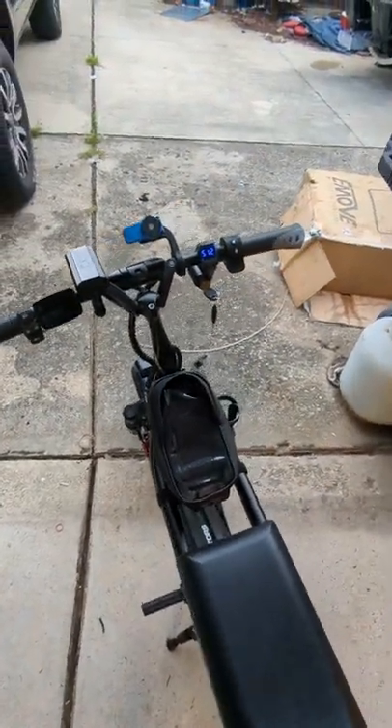So here we are done. Everything's all put back together, seats back on, all the stuff on the handlebars are tightened.